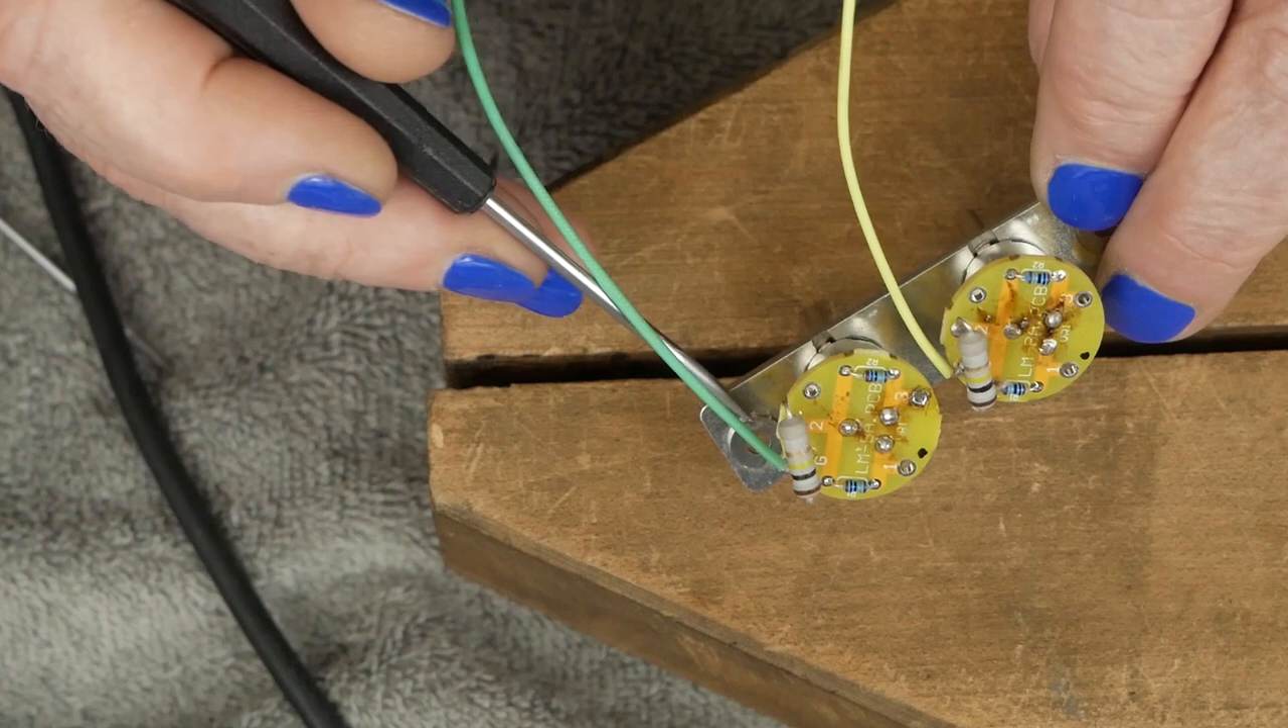Okay we got our two little potentiometers all mounted up got them indexed to the plate got them bolted down with their little nuts and washers and then got the circuit board soldered on them.